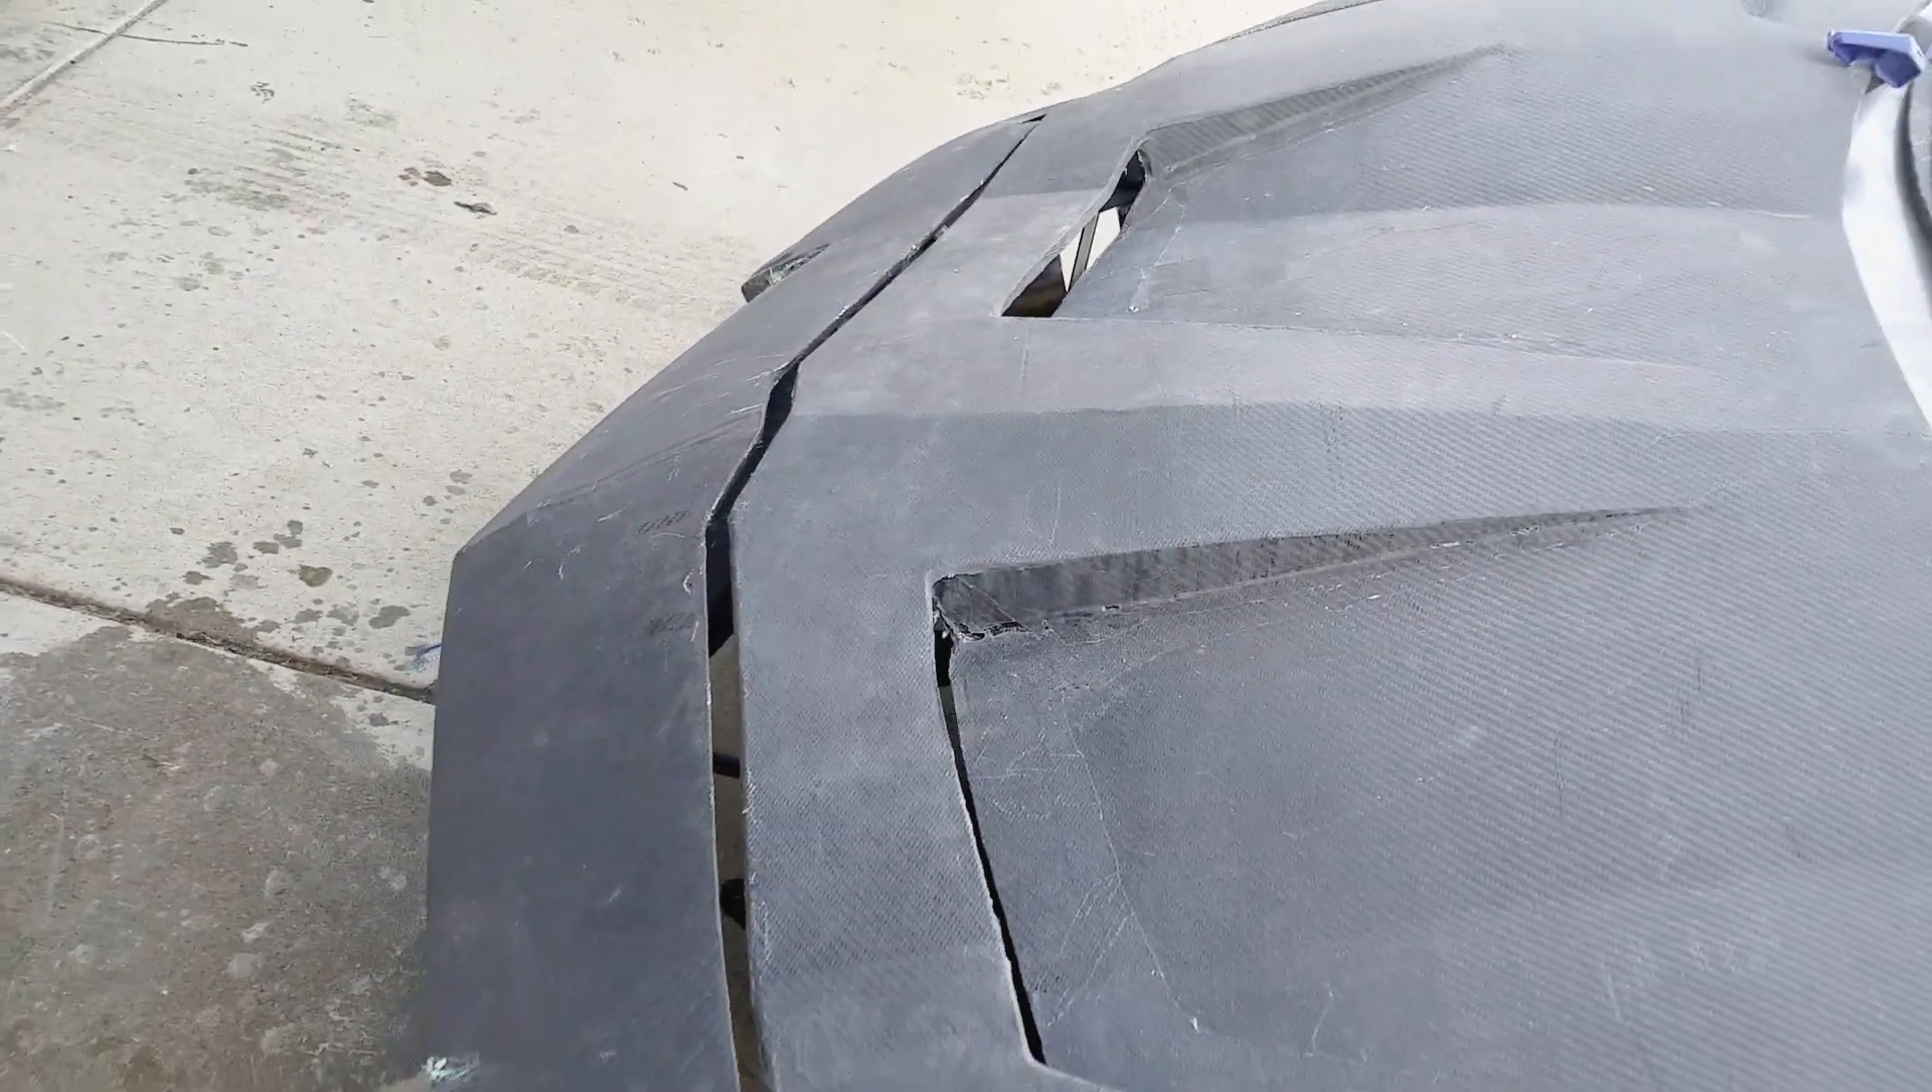The hood is giving me quite a bit of trouble obviously the gap here needs a lot of attention.